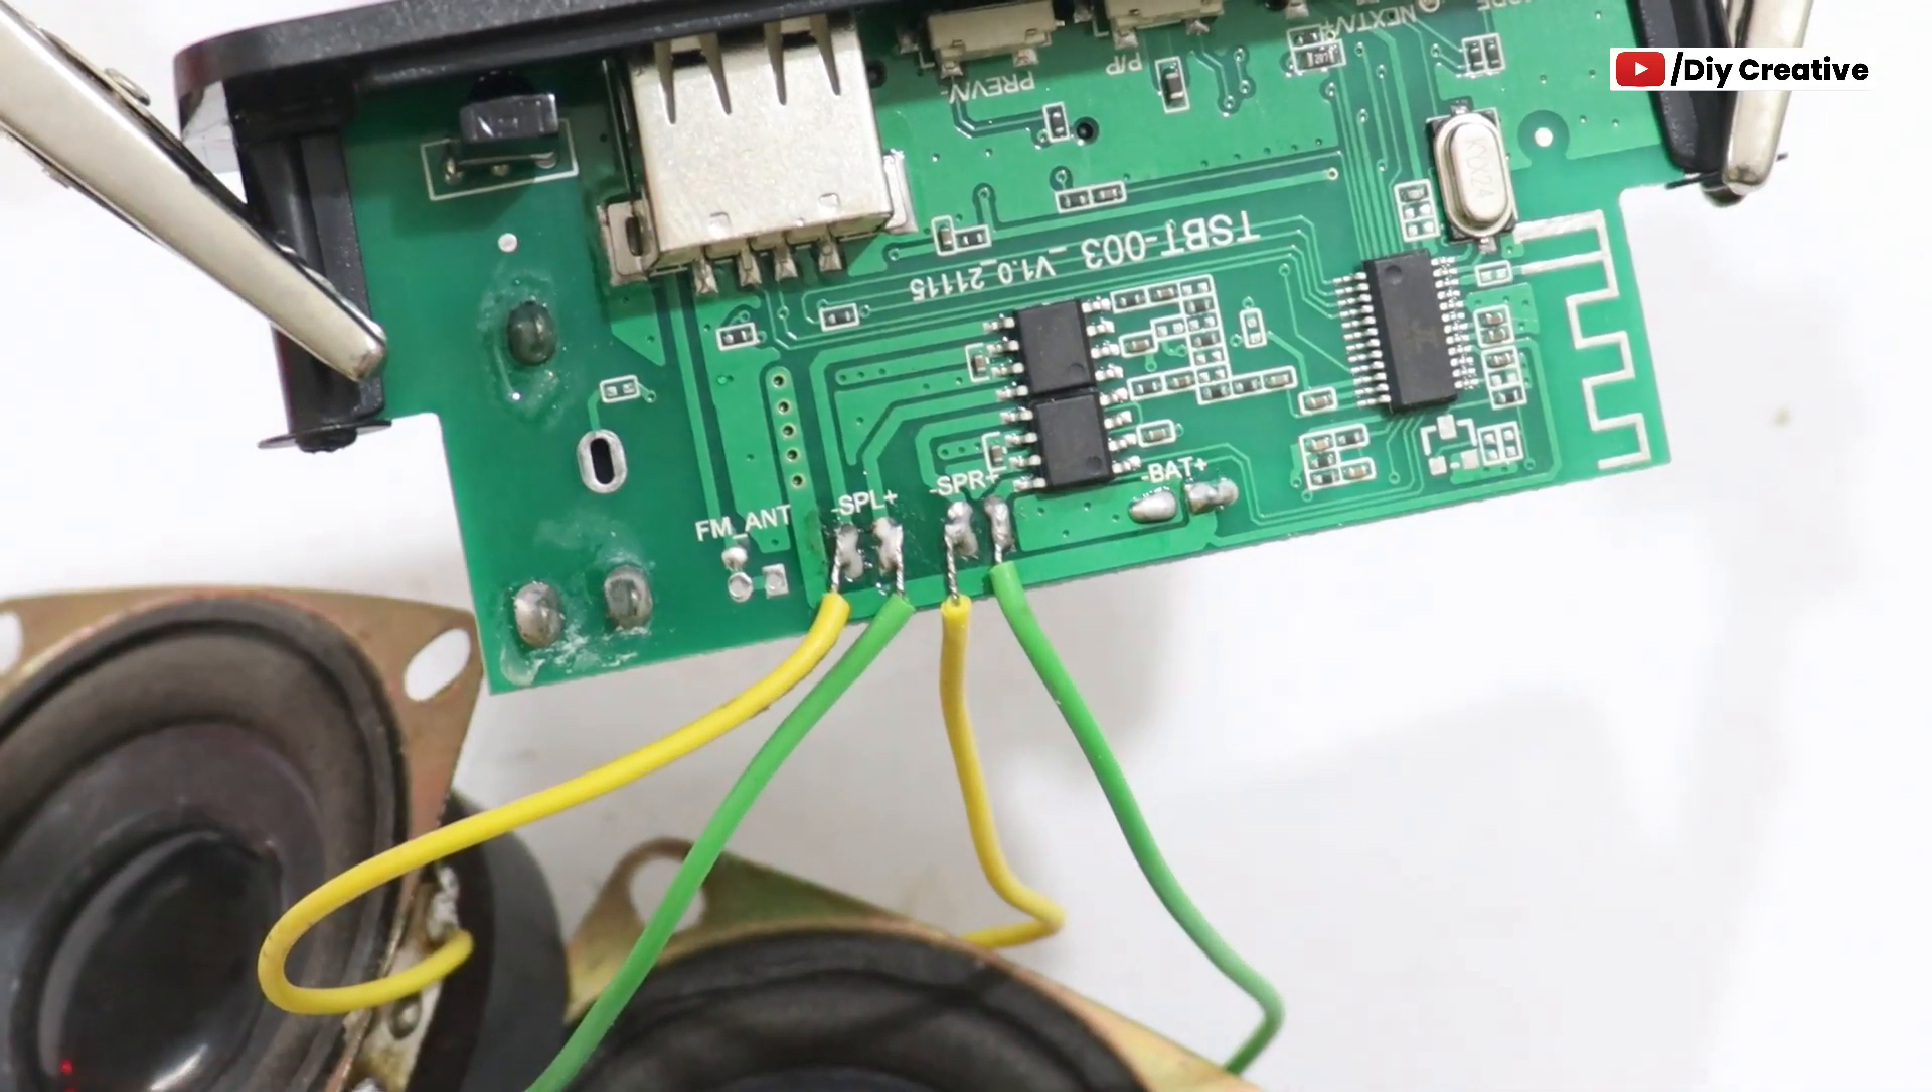सो यहाँ पर मैंने speaker connect कर लिया।